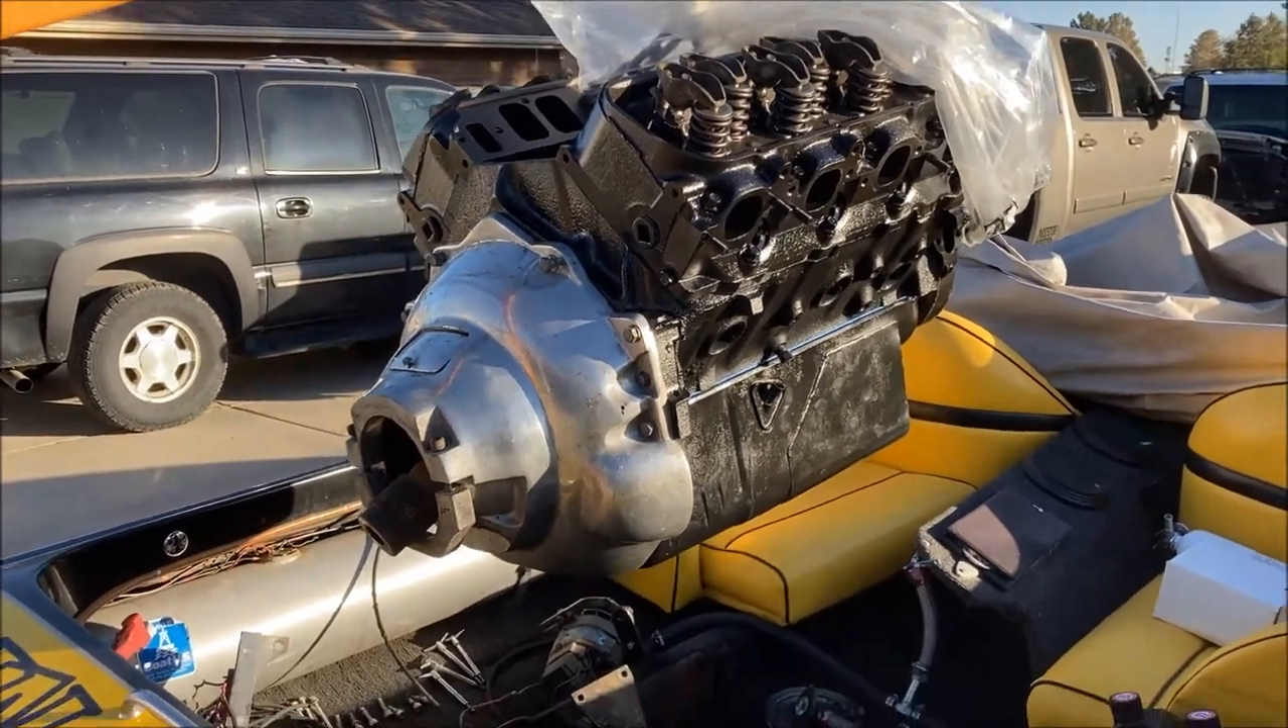And we got a fresh shiny big block hanging in the air. Nearly ready to drop in over here.